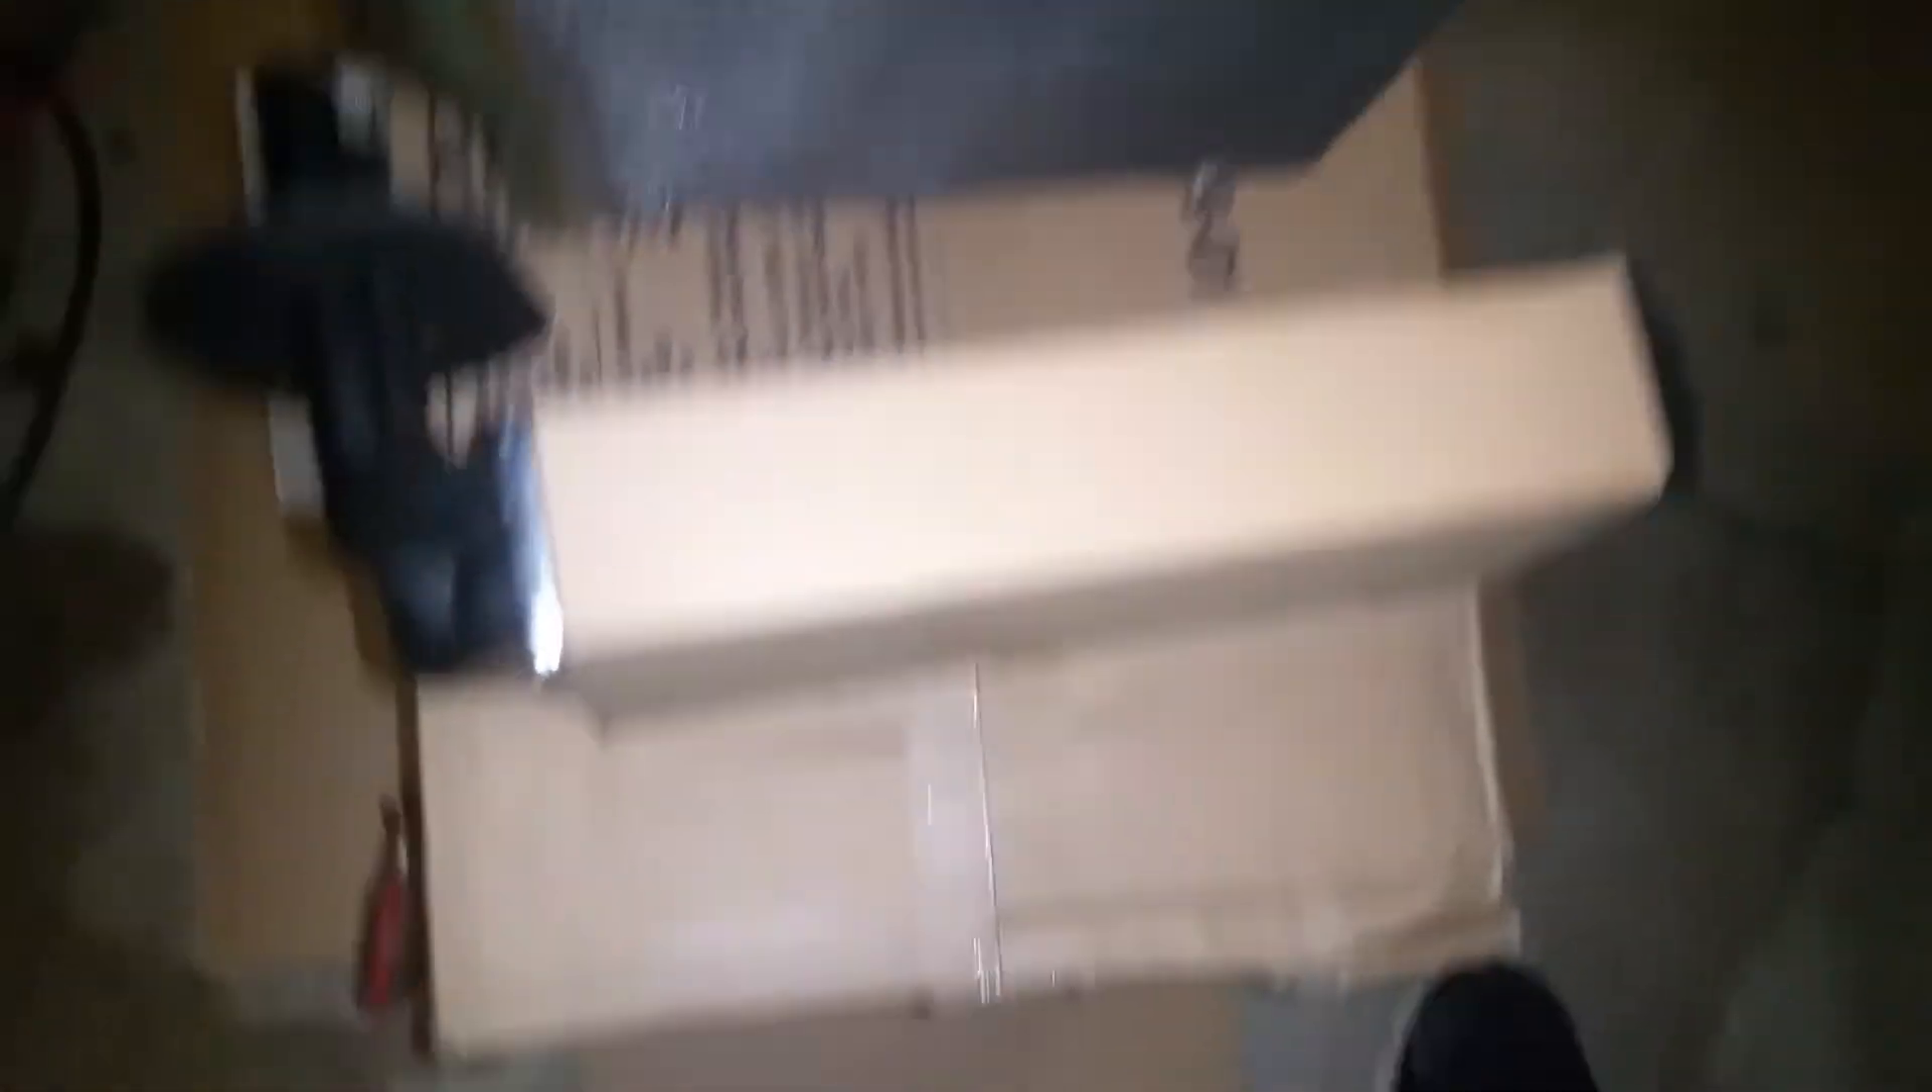I haven't even taken the cardboard off yet.